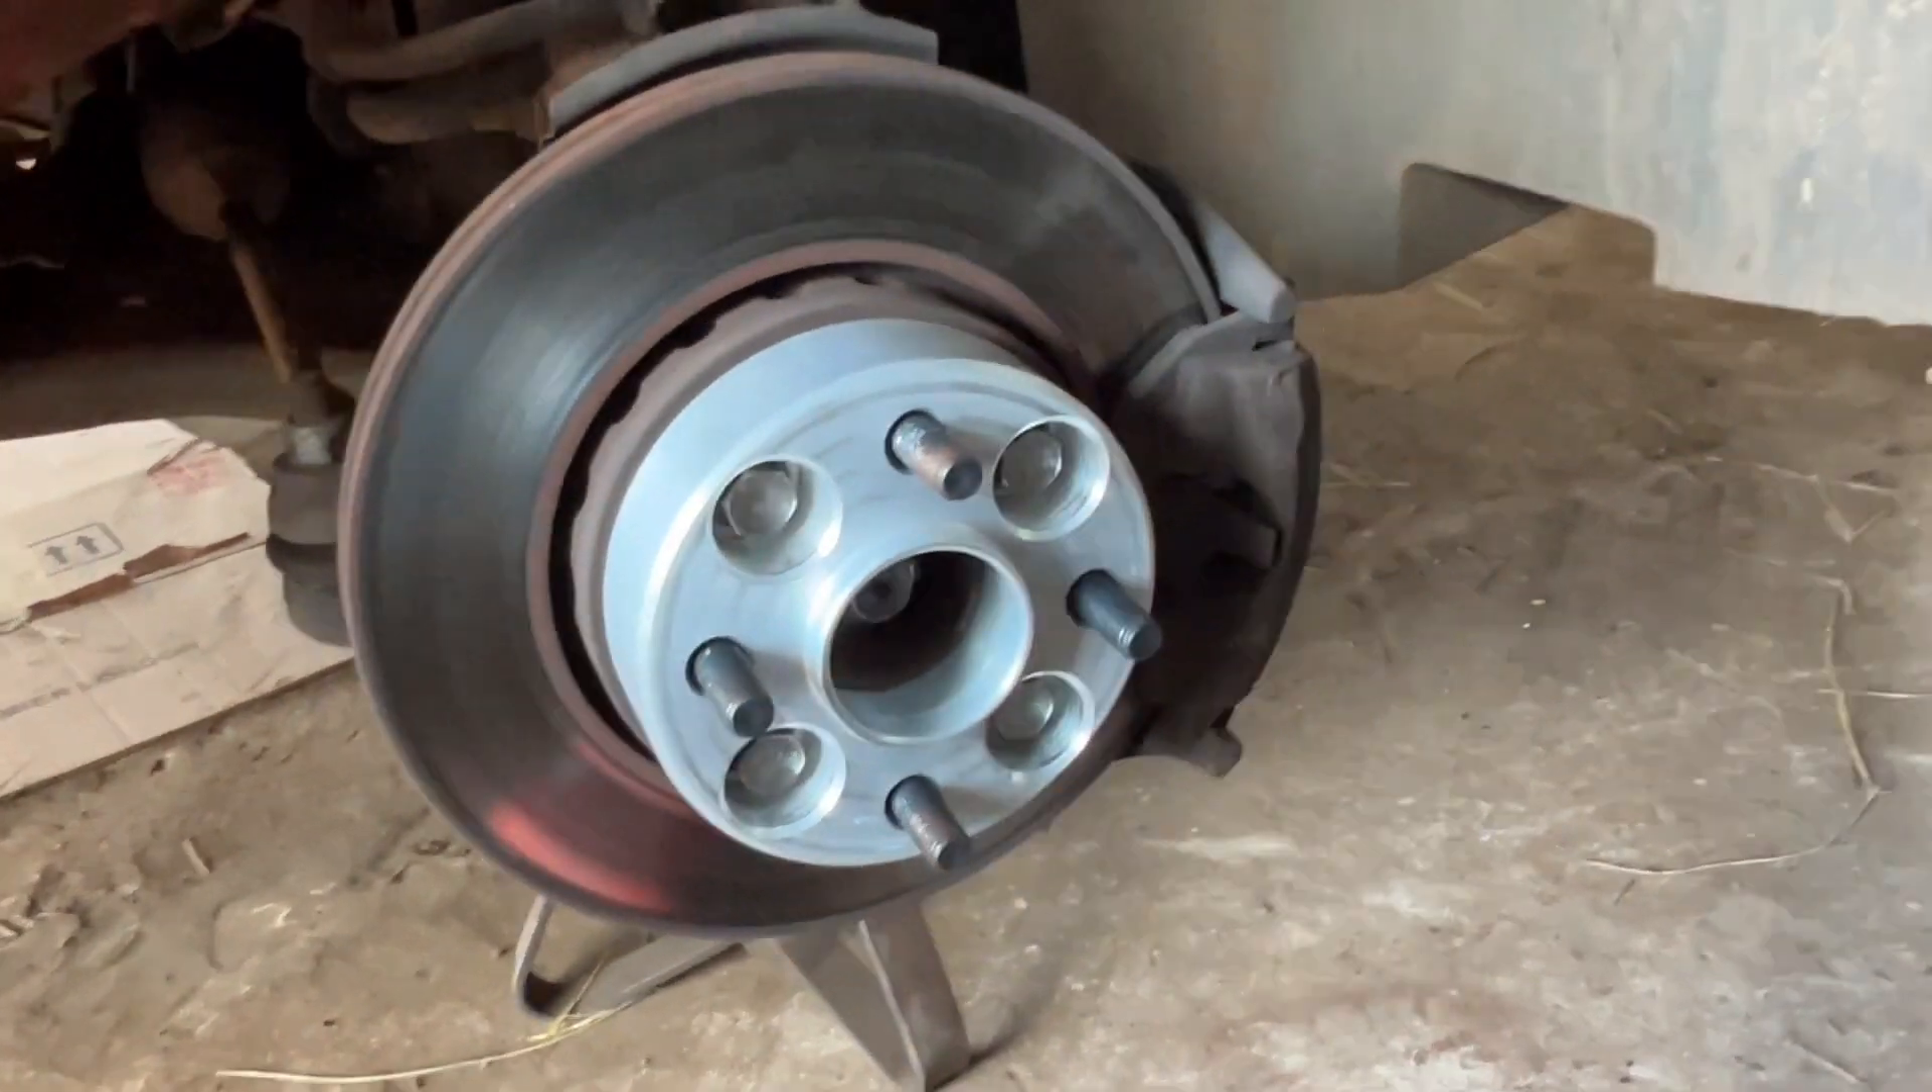Aí, turma, primeiro espaçador colocado com sucesso, já tá preso.